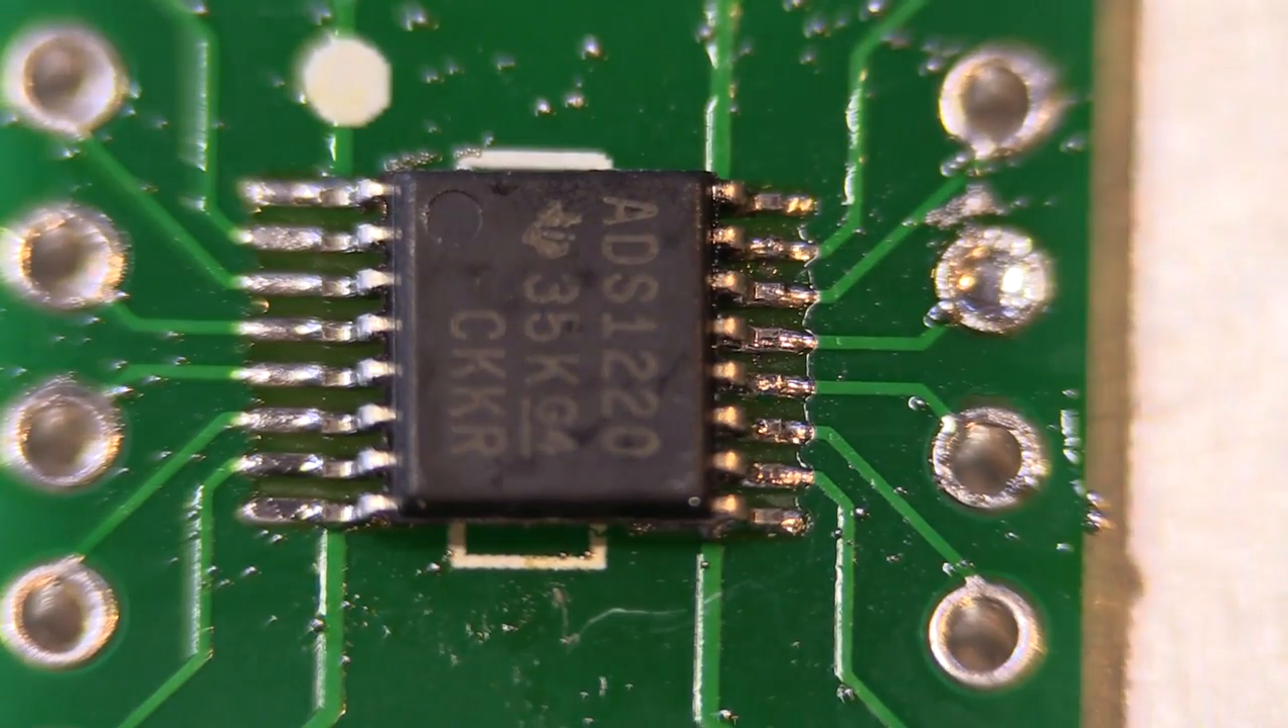All the pads look nicely lined up now.